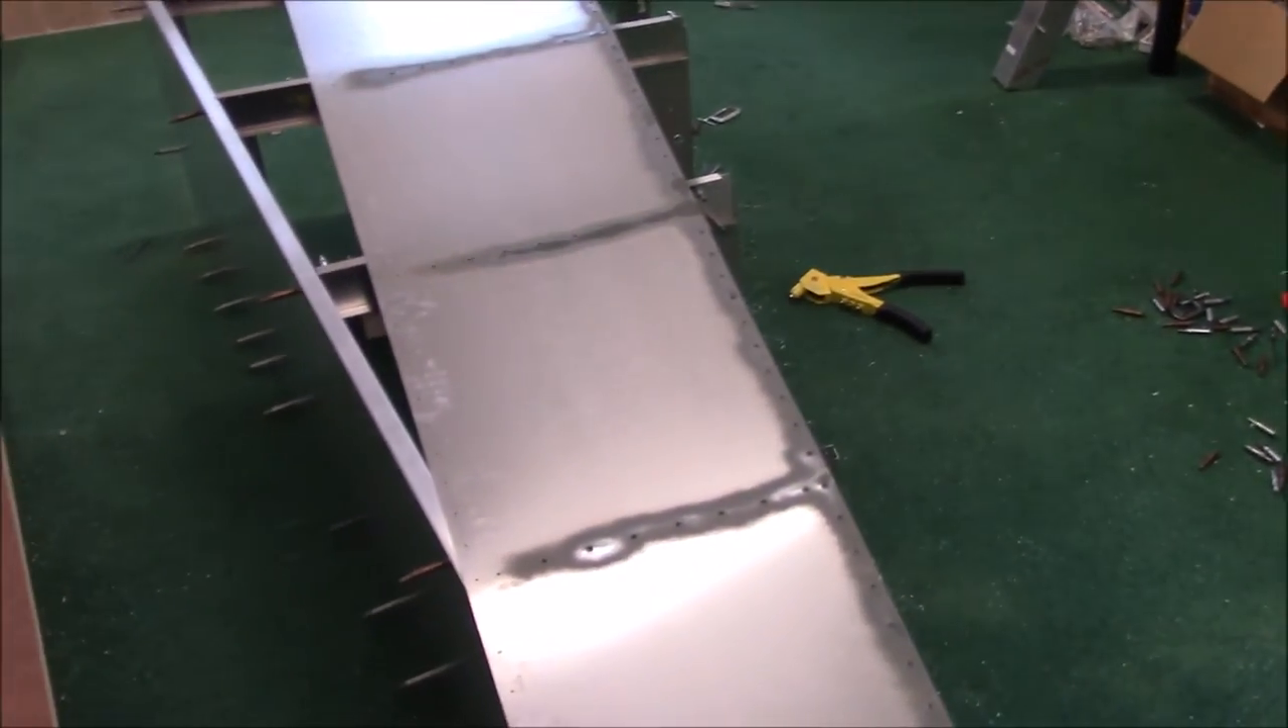Got the side panel back on.